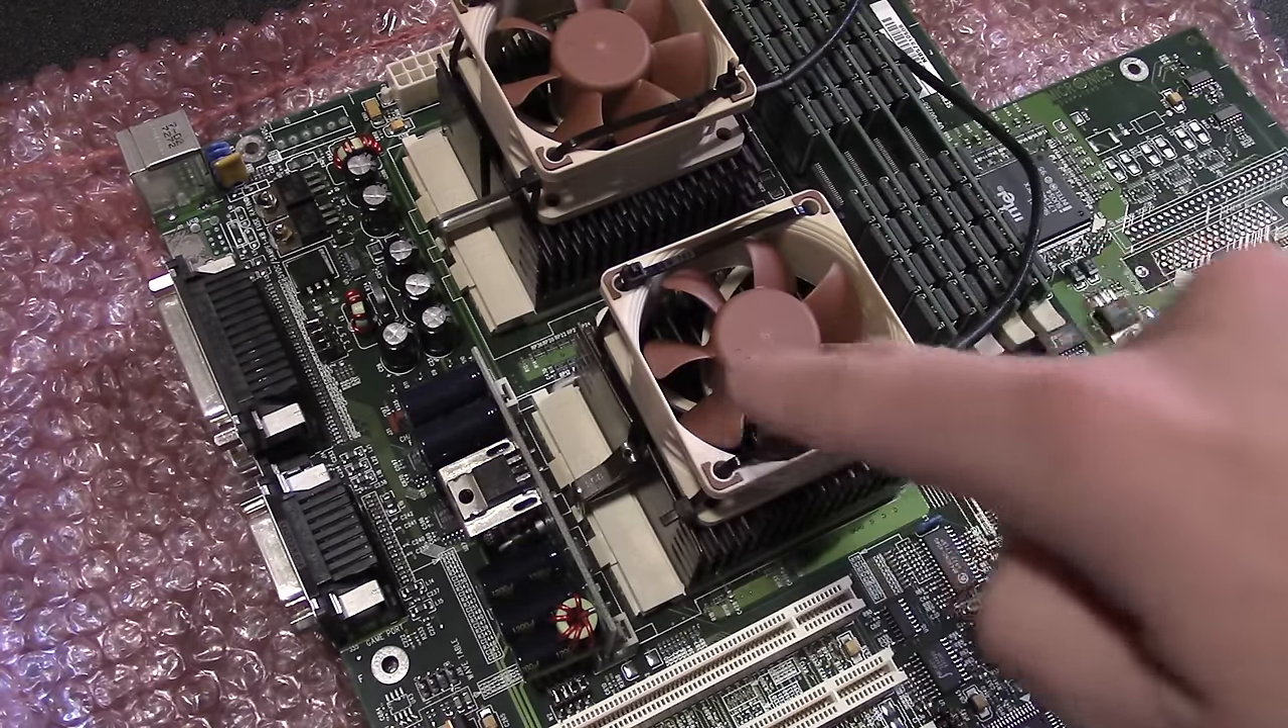I took the liberty of putting on the fans.